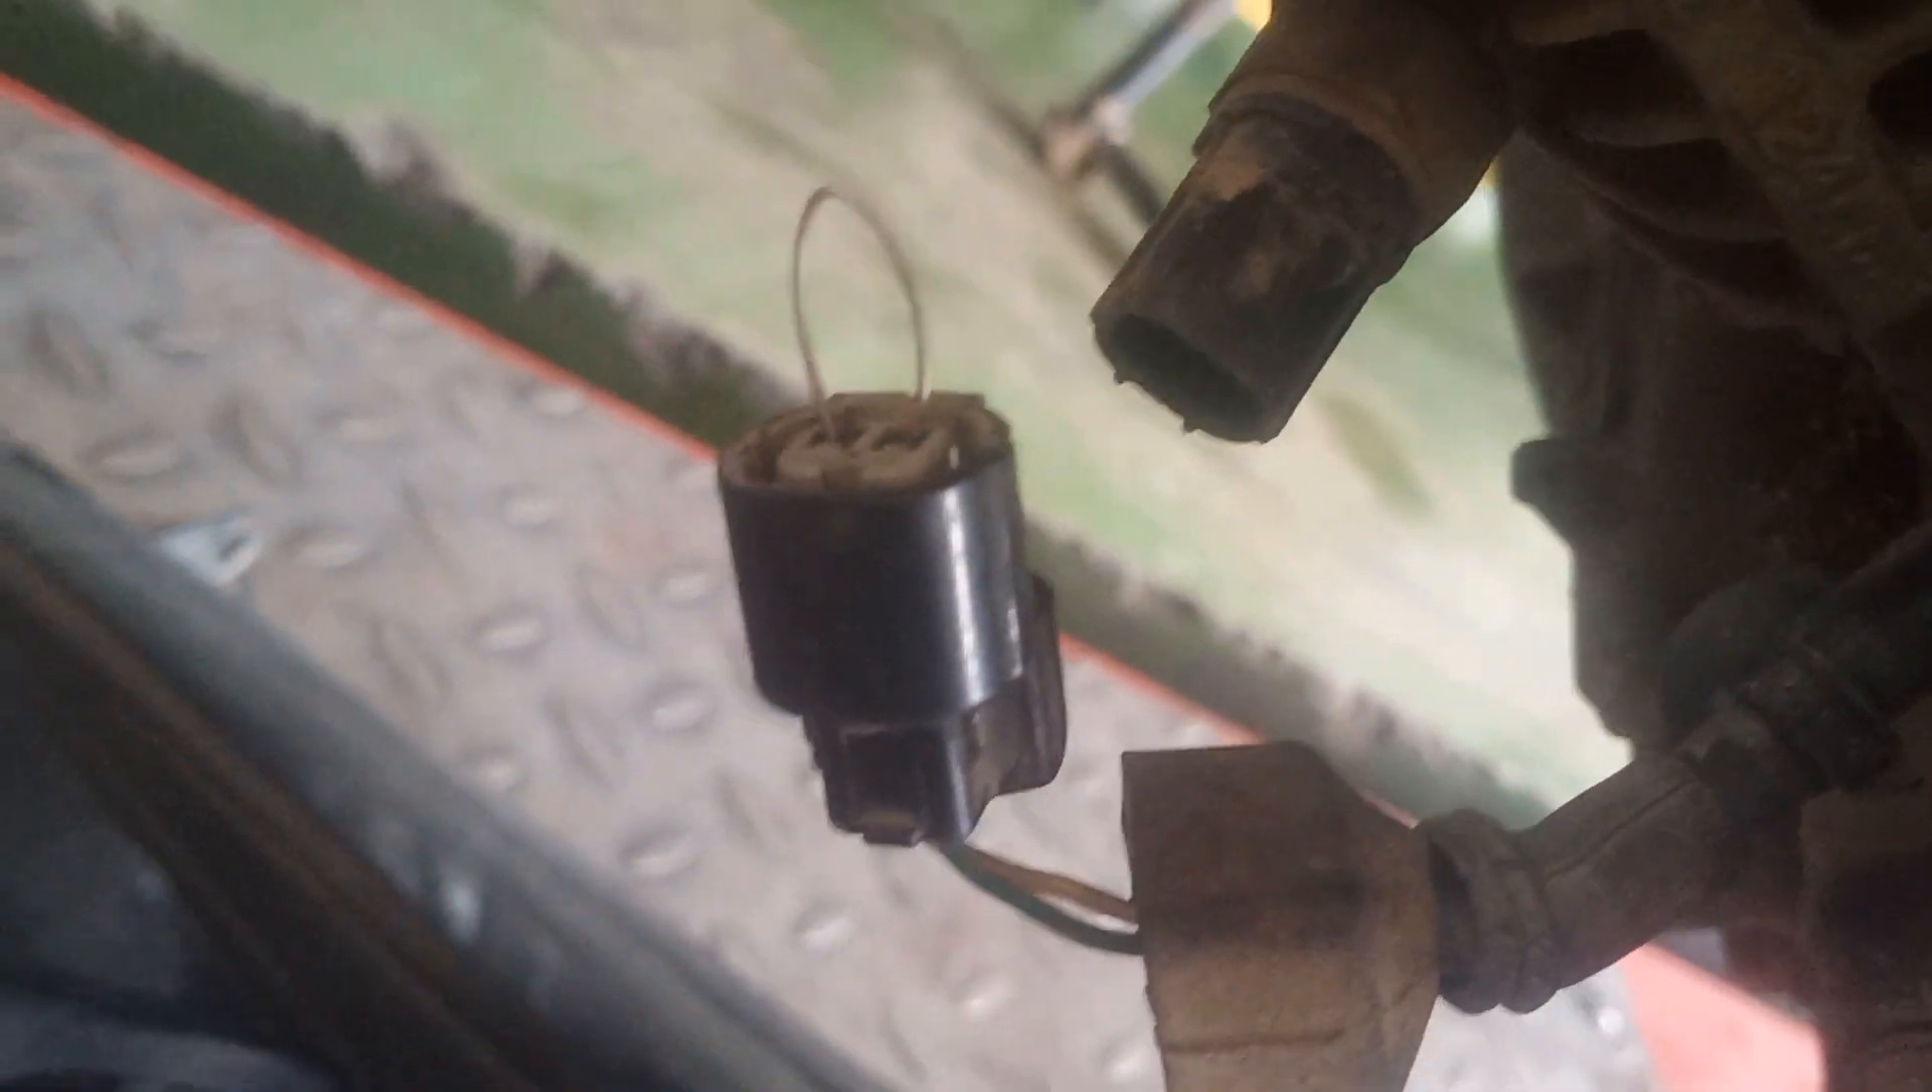Ayan, mga boss, nakabit na natin yung paper clip.